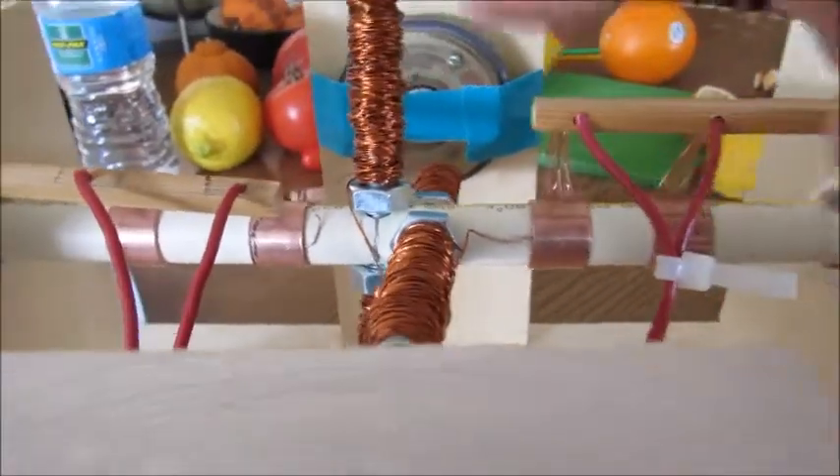I made the copper couplings into these slip rings and I put two on each side so it was balanced and I'd be able to see which part of the circuit I was dealing with and blah blah blah.